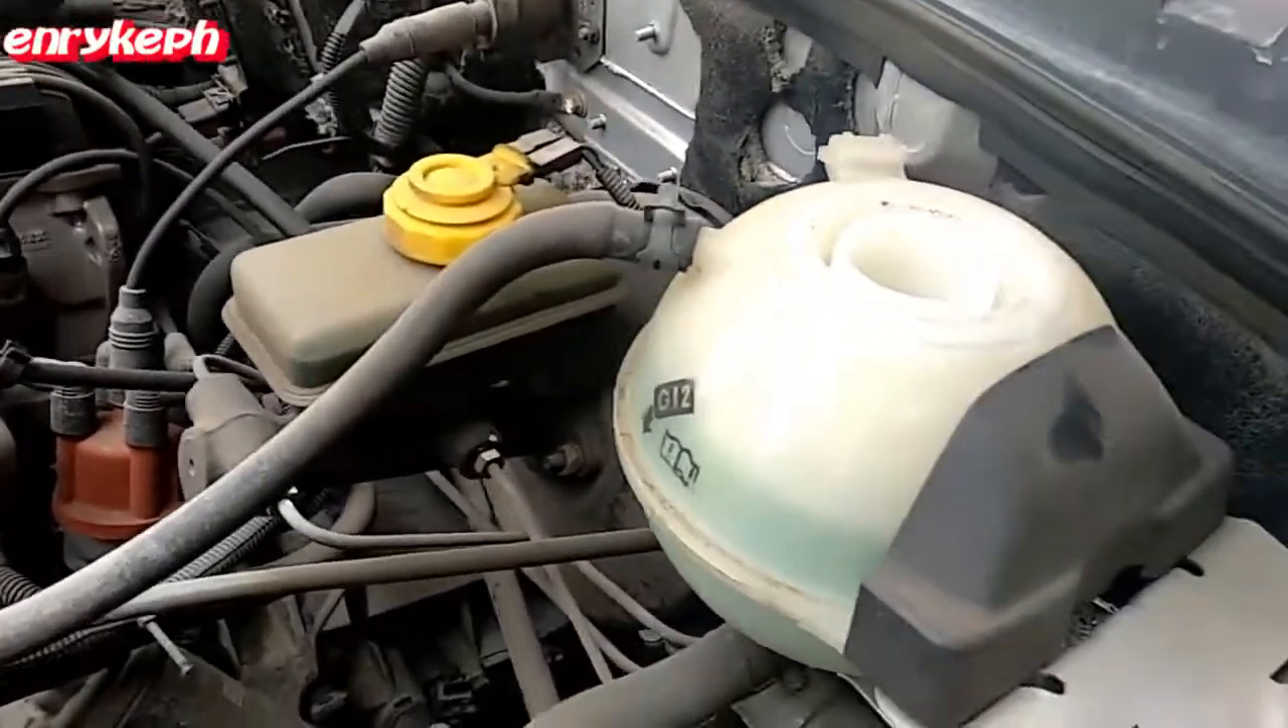Ahora solamente hay que tapar el depósito.